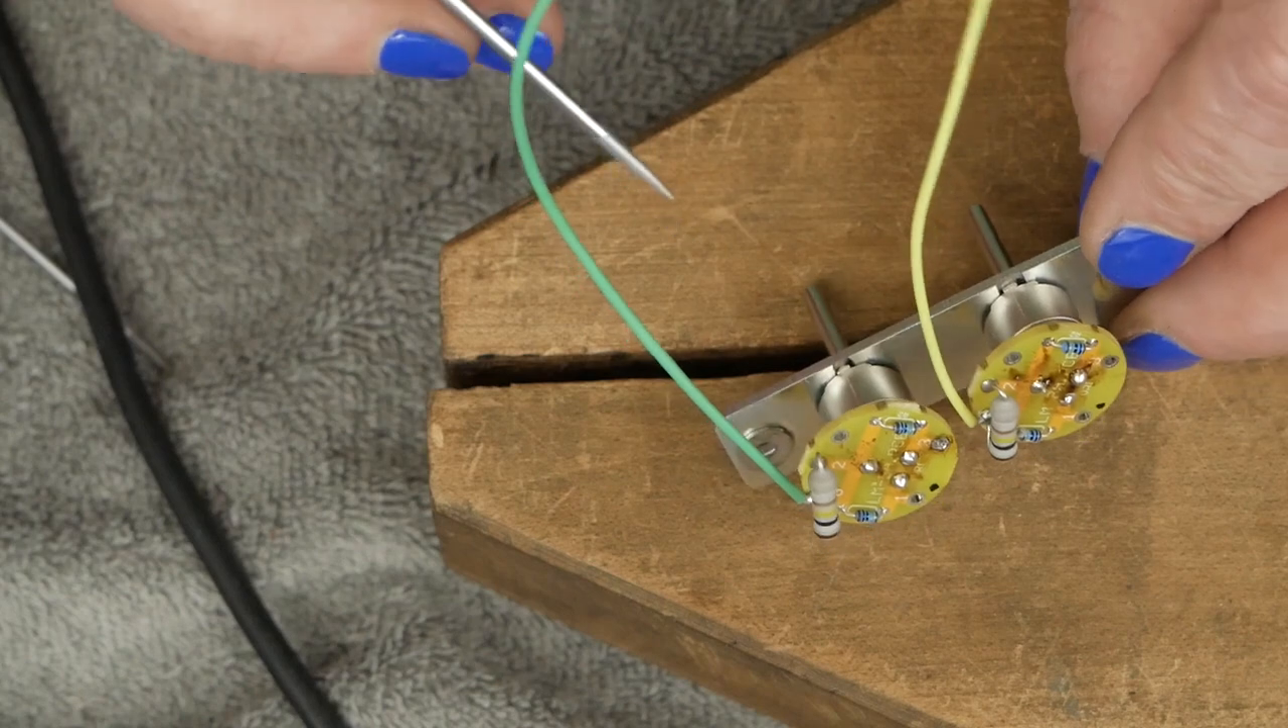Okay we got our two little potentiometers all mounted up got them indexed to the plate got them bolted down with their little nuts and washers and then got the circuit board soldered on them.